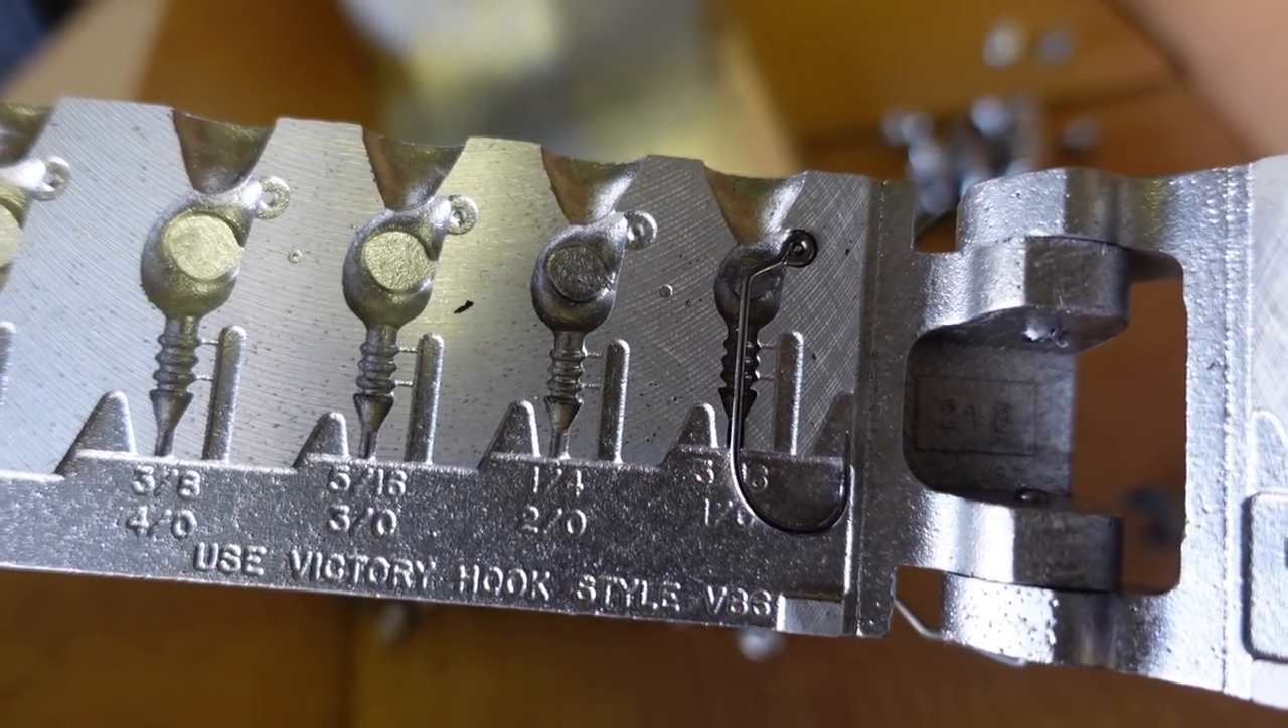The eye of the hook there fits right in the hole of the the actual mold.